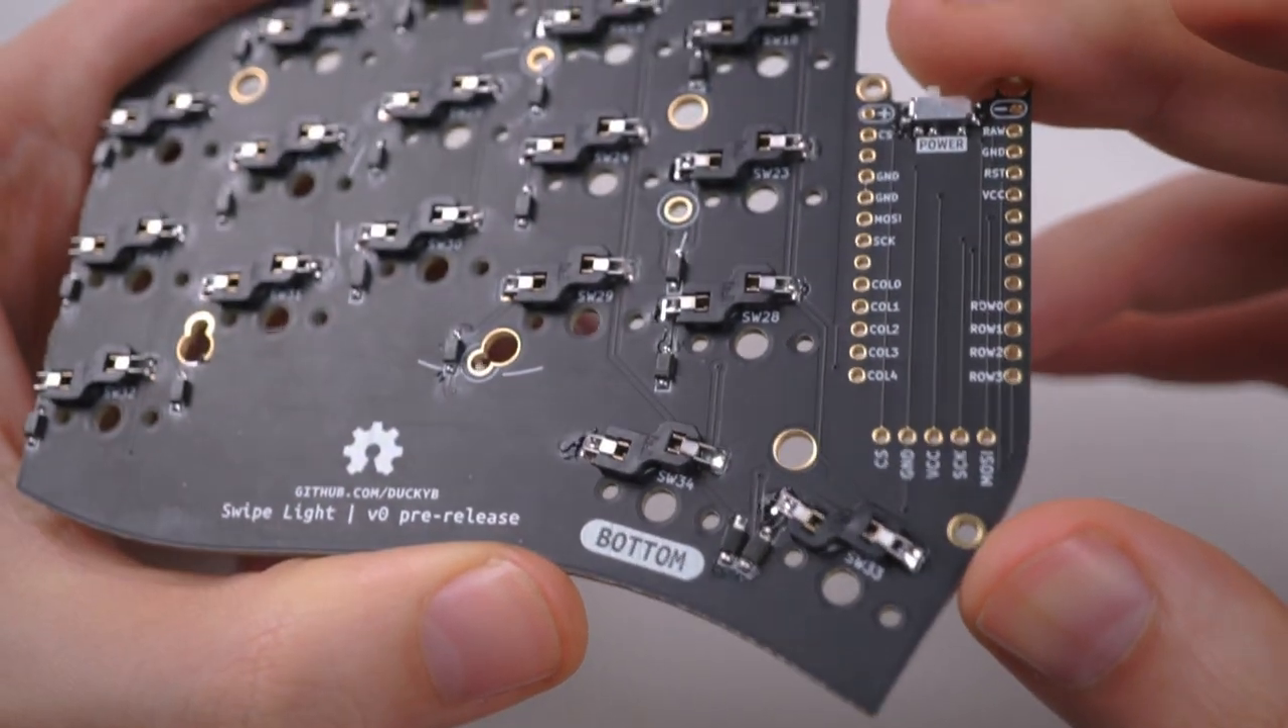This is how the PCB looks like with all of the sockets installed.